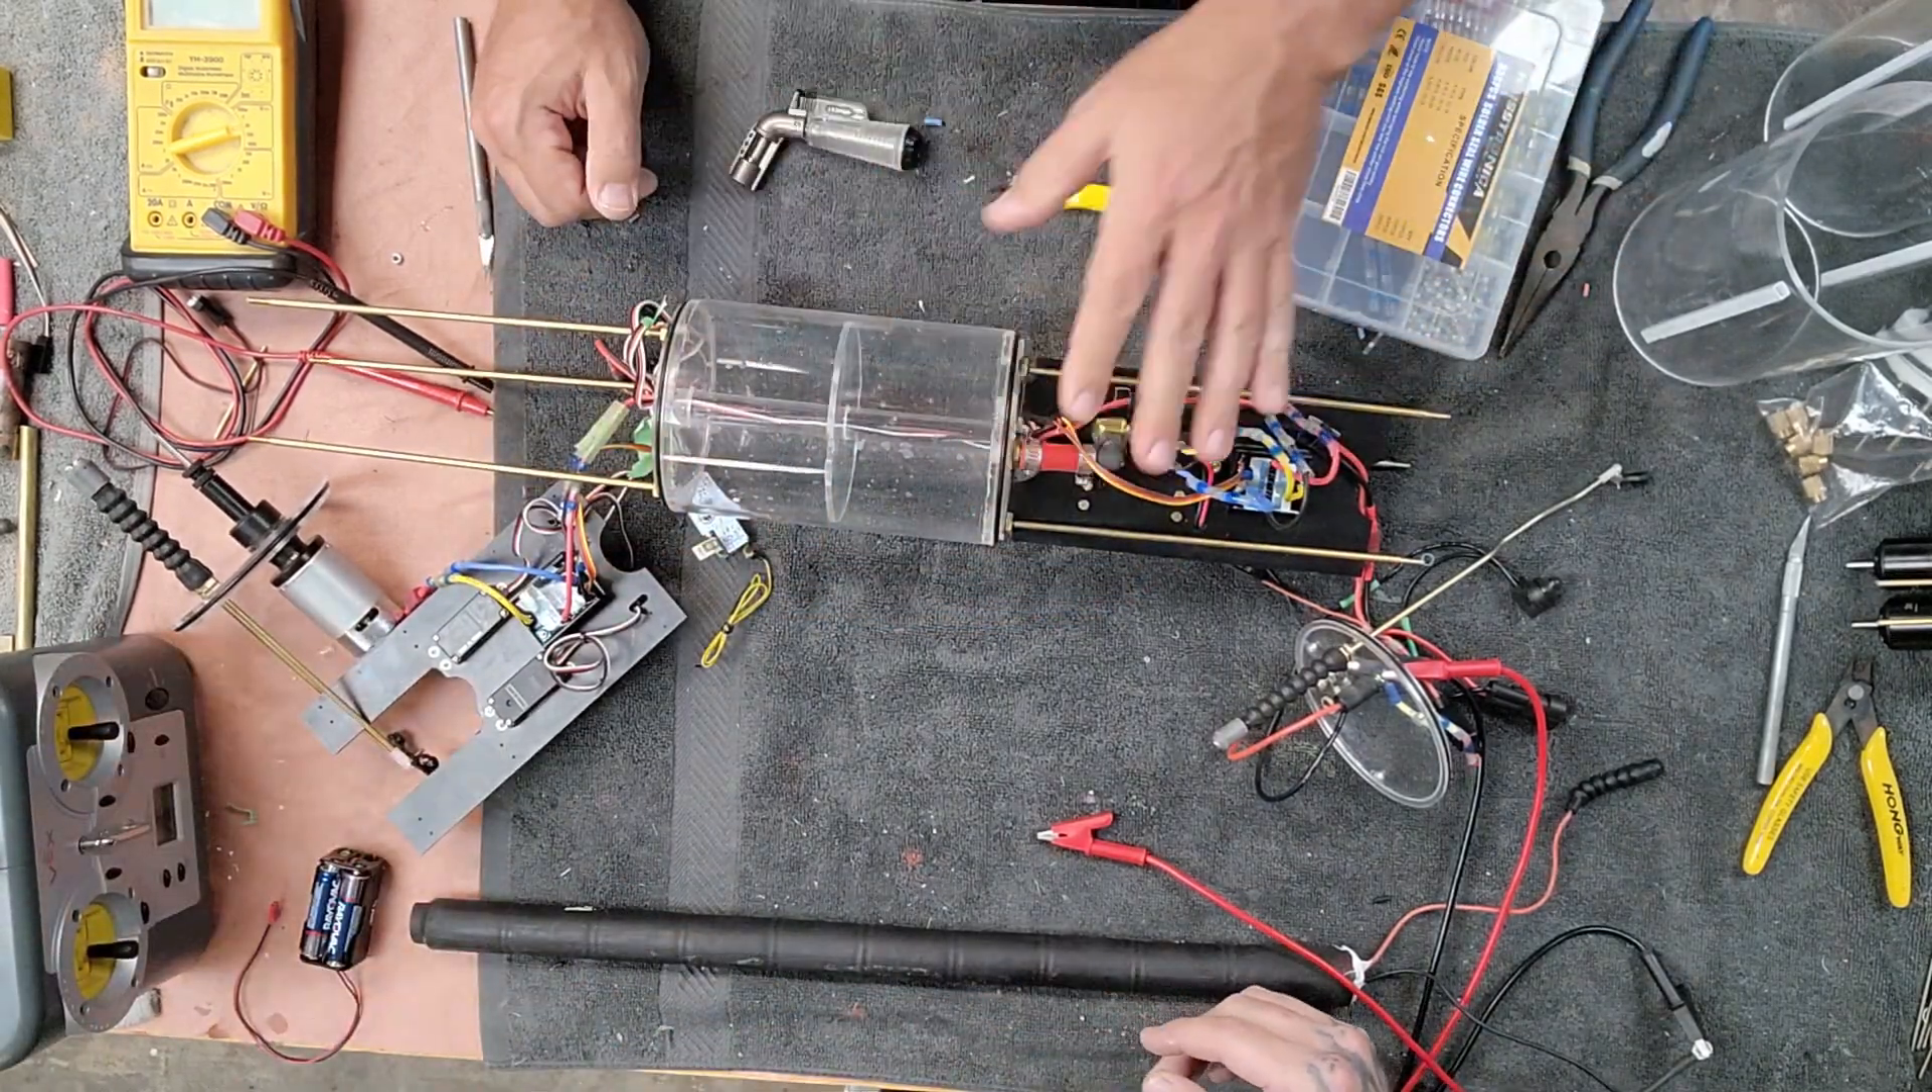So, I want you to notice that we have not as of yet tidied up cables. It's all loose.